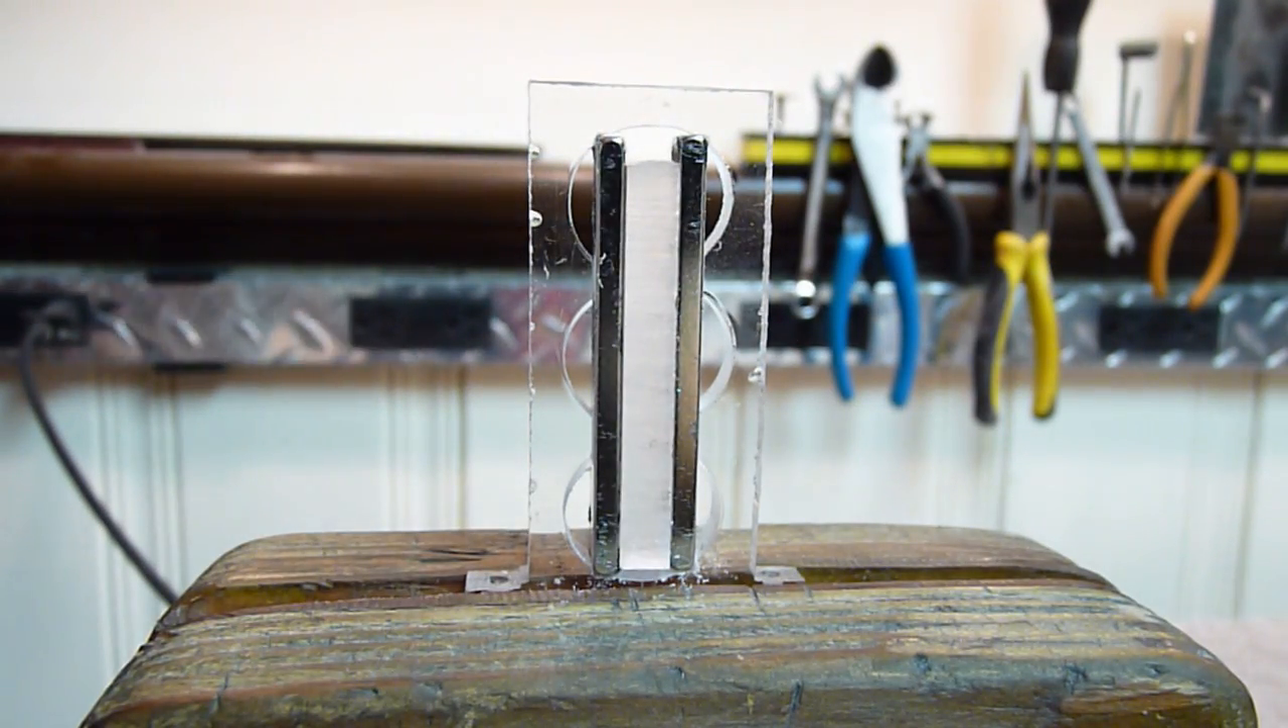You see I've got a piece of quarter inch plexiglass as a spacer that keeps the magnets exactly a quarter of an inch apart and the fit looks beautiful.